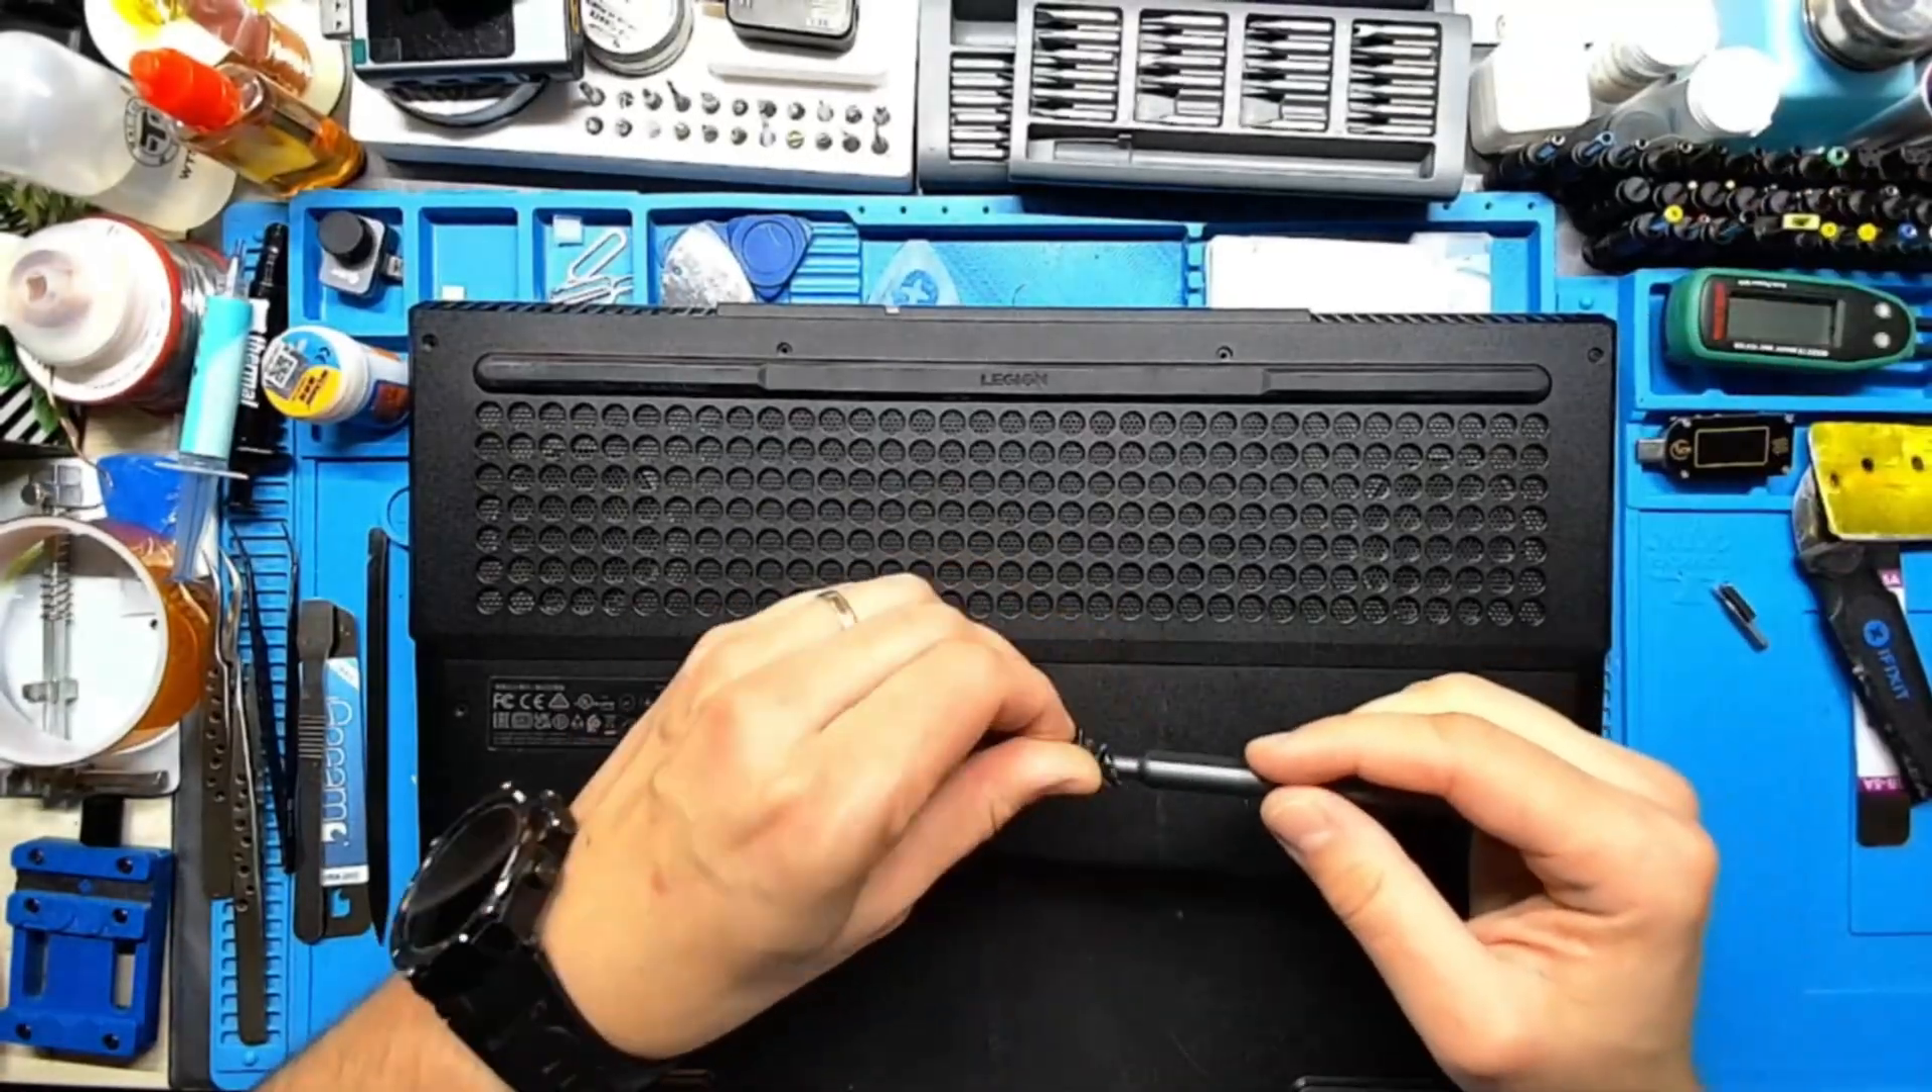Yeah the back cover is in place.